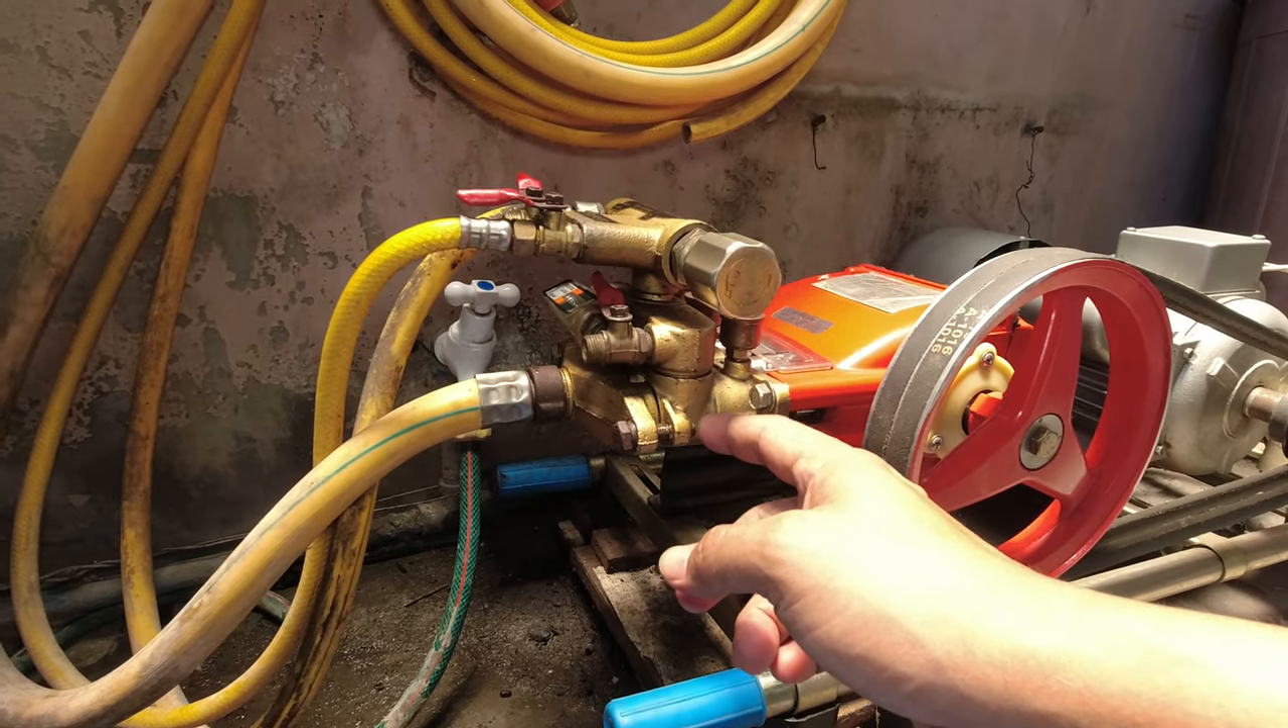So, na -i-secure na natin lahat. Na-ibalik na natin yung mga hose.